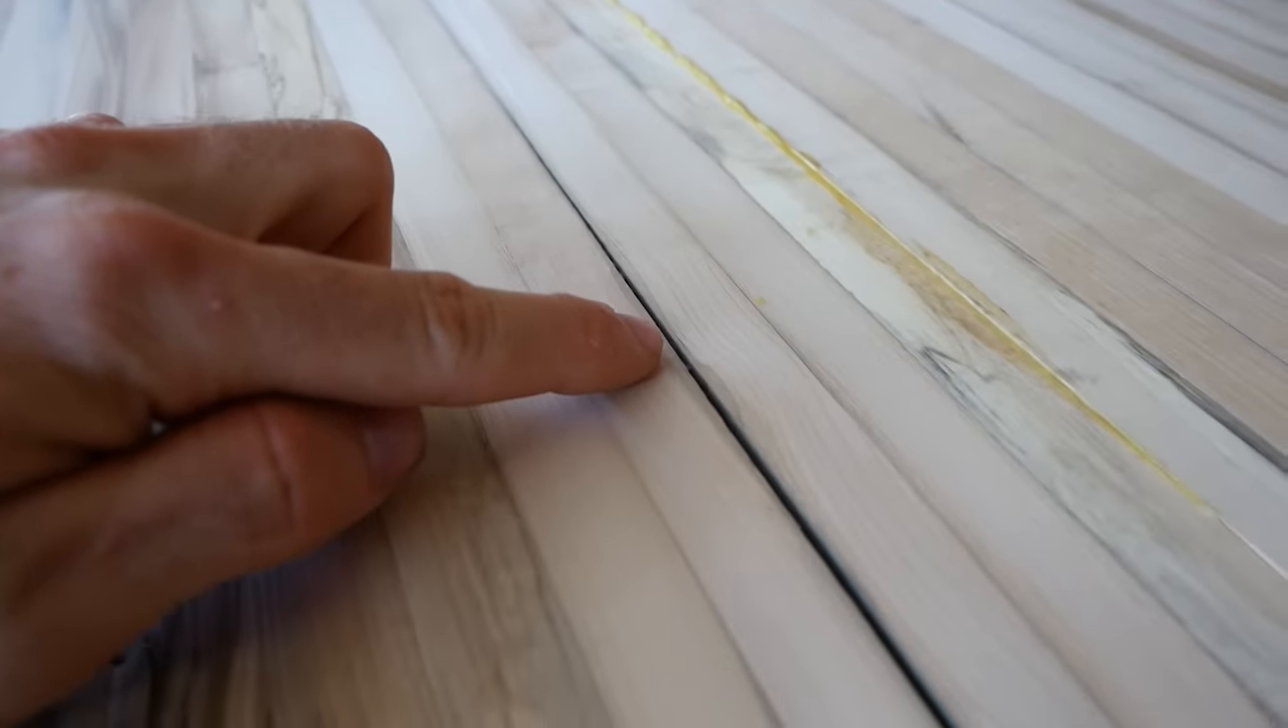There is what looks to be a big gap between these two boards.